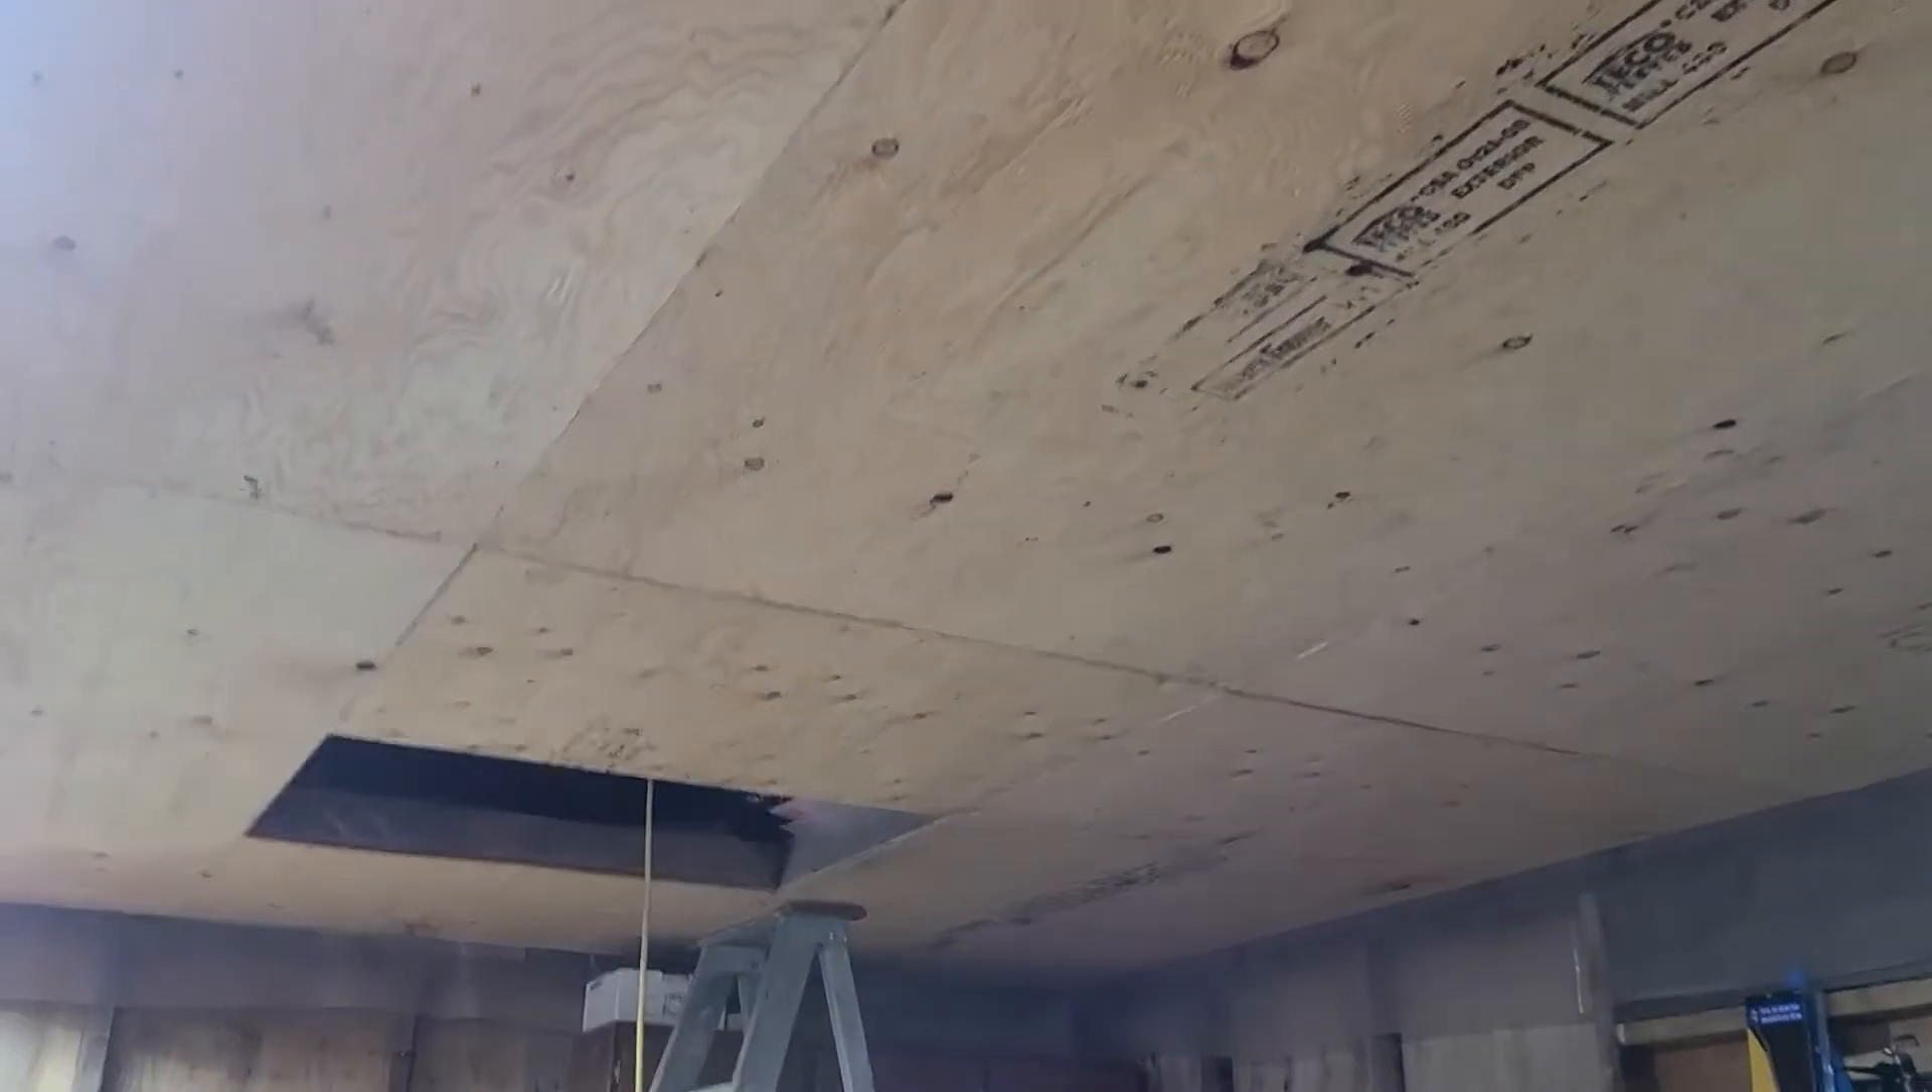All right, so sorry for the lighting, but I've got the plywood up now. Vapor barrier is behind it.